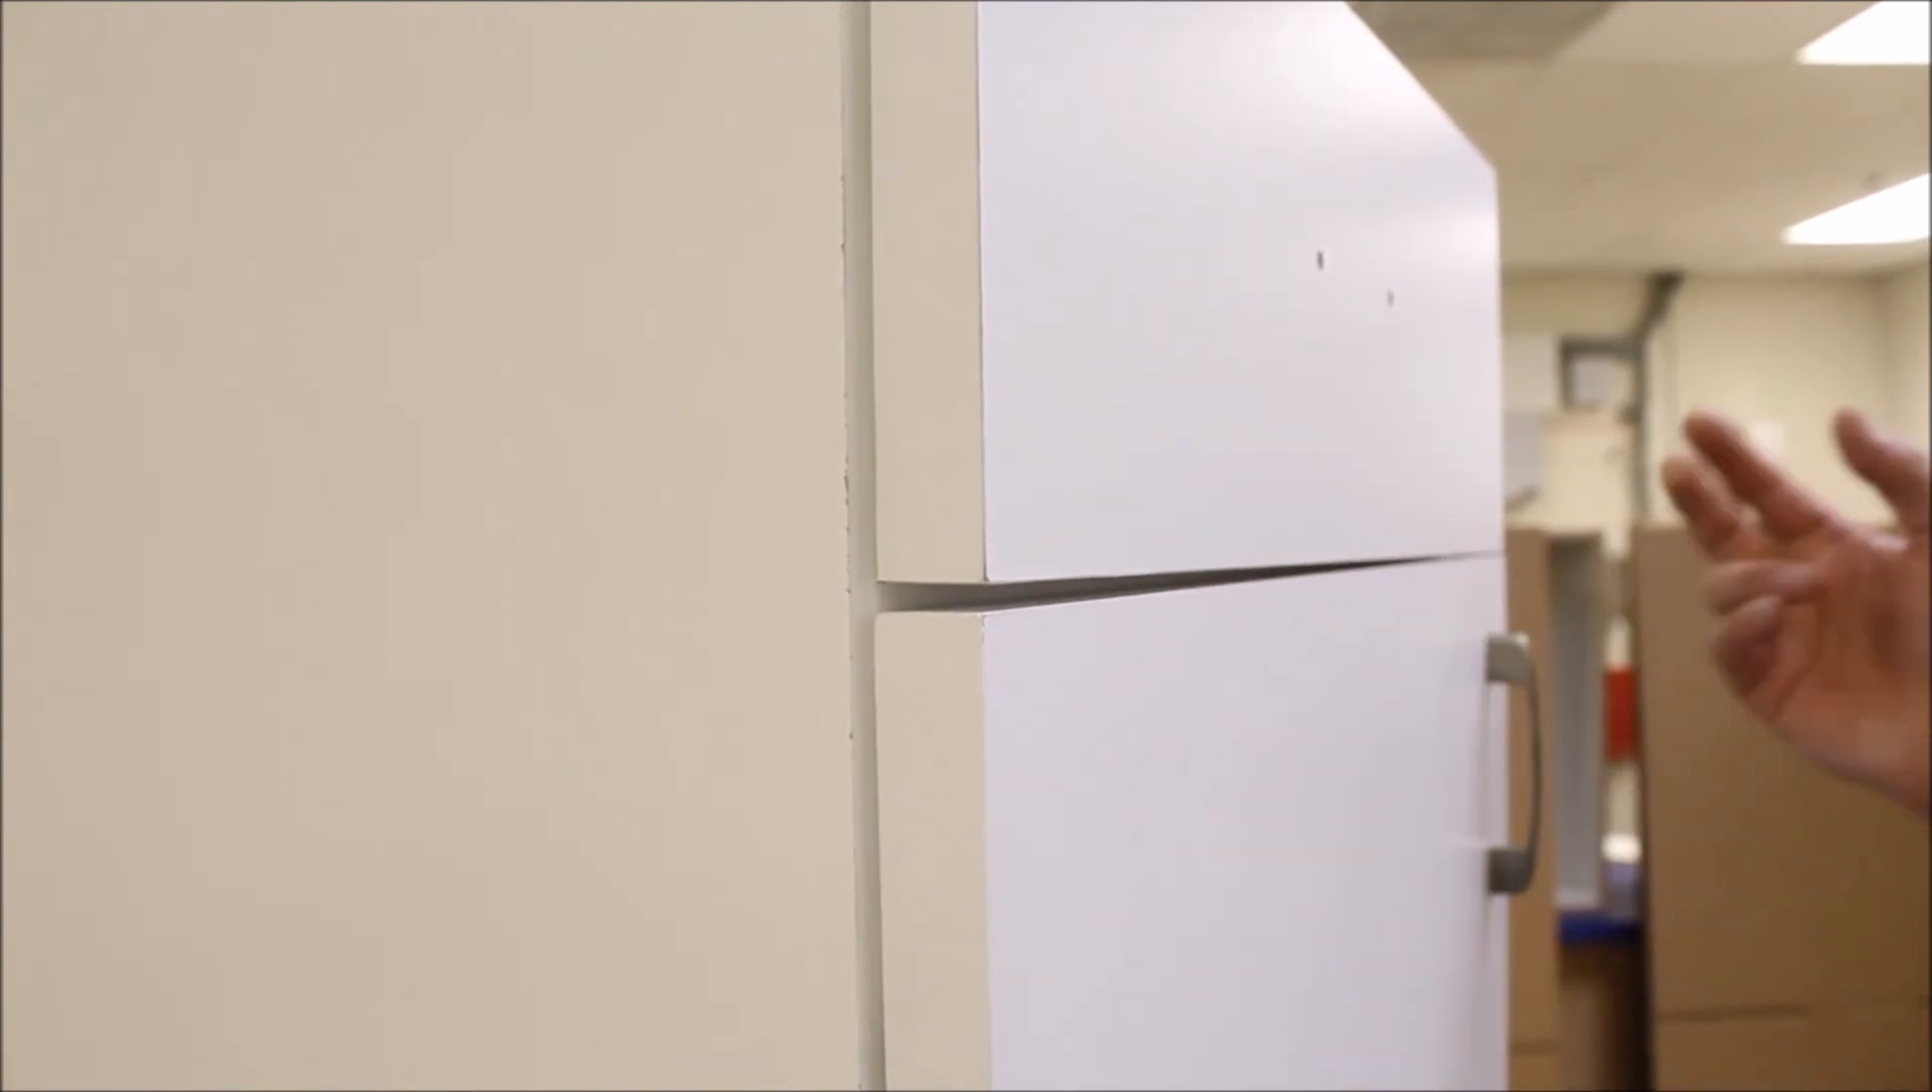Notice how off the reveal is right now.